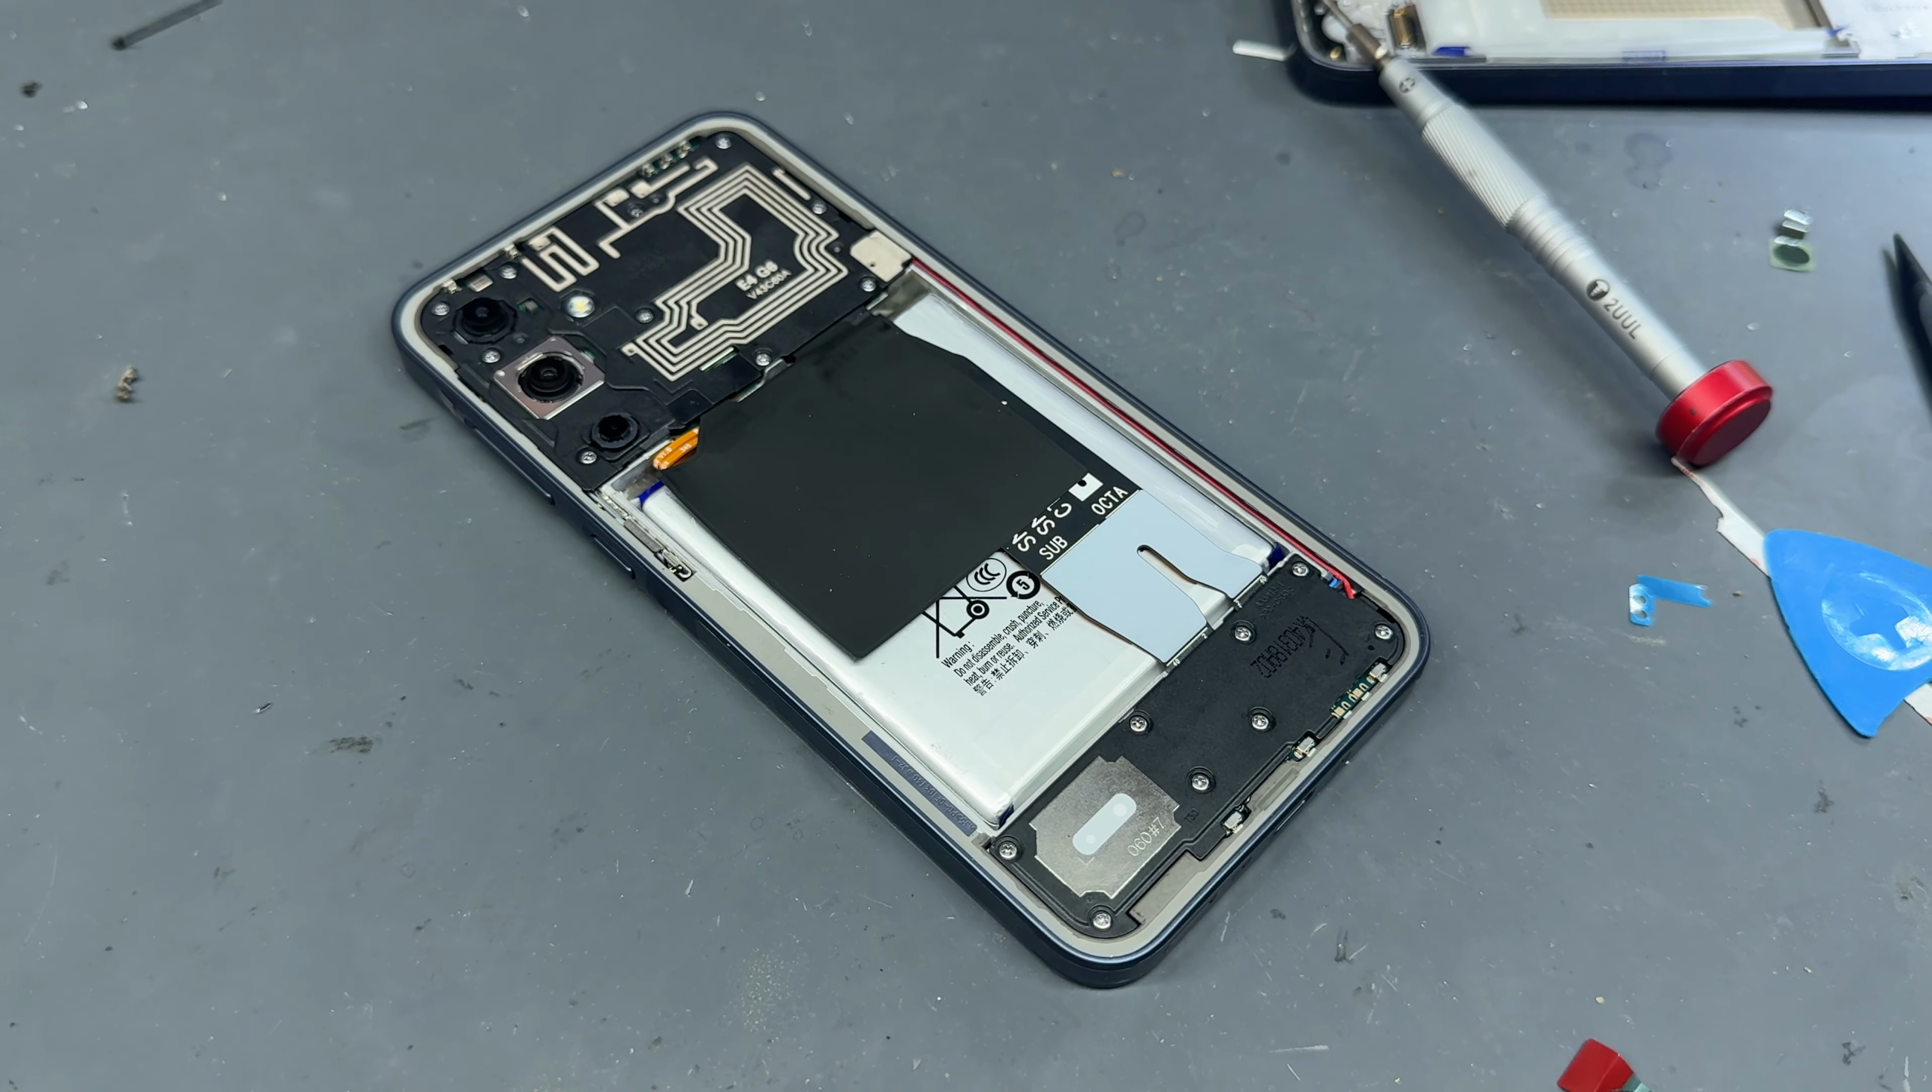All that's left to do is to reinstall our back cover.